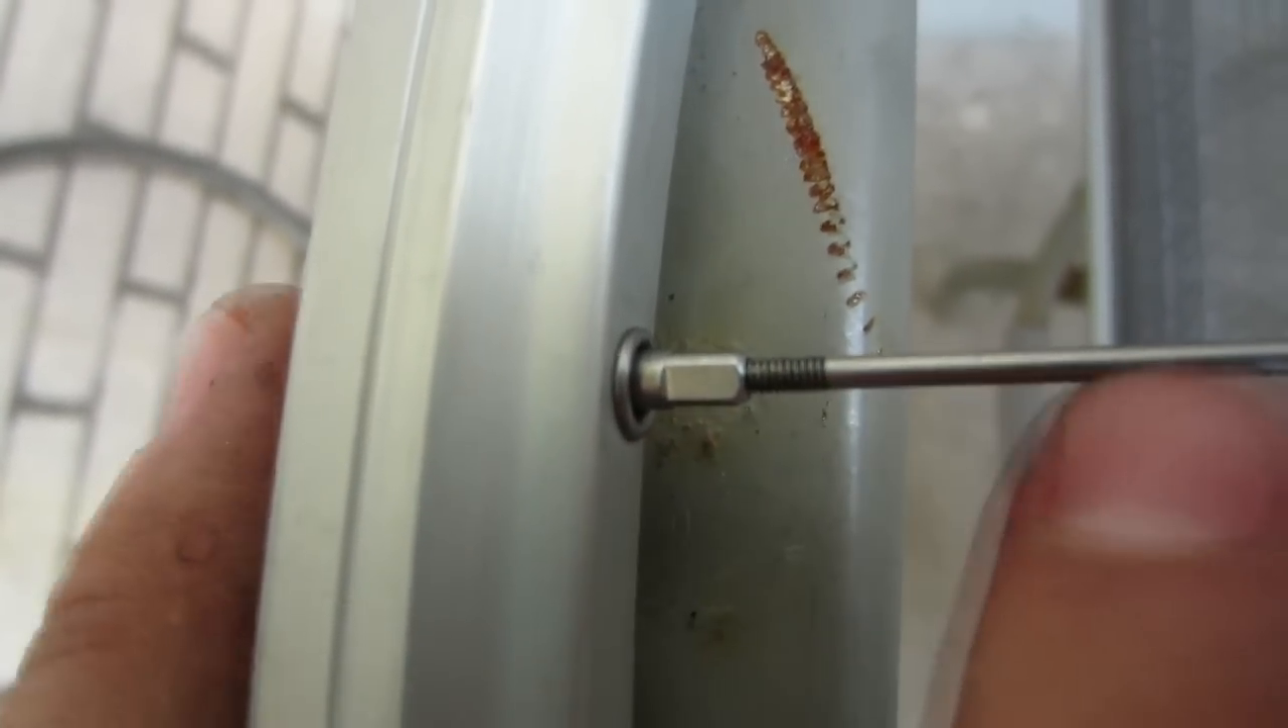So as you can see, there's still quite a few threads on each of the spokes, which means that the spokes are still quite loose.